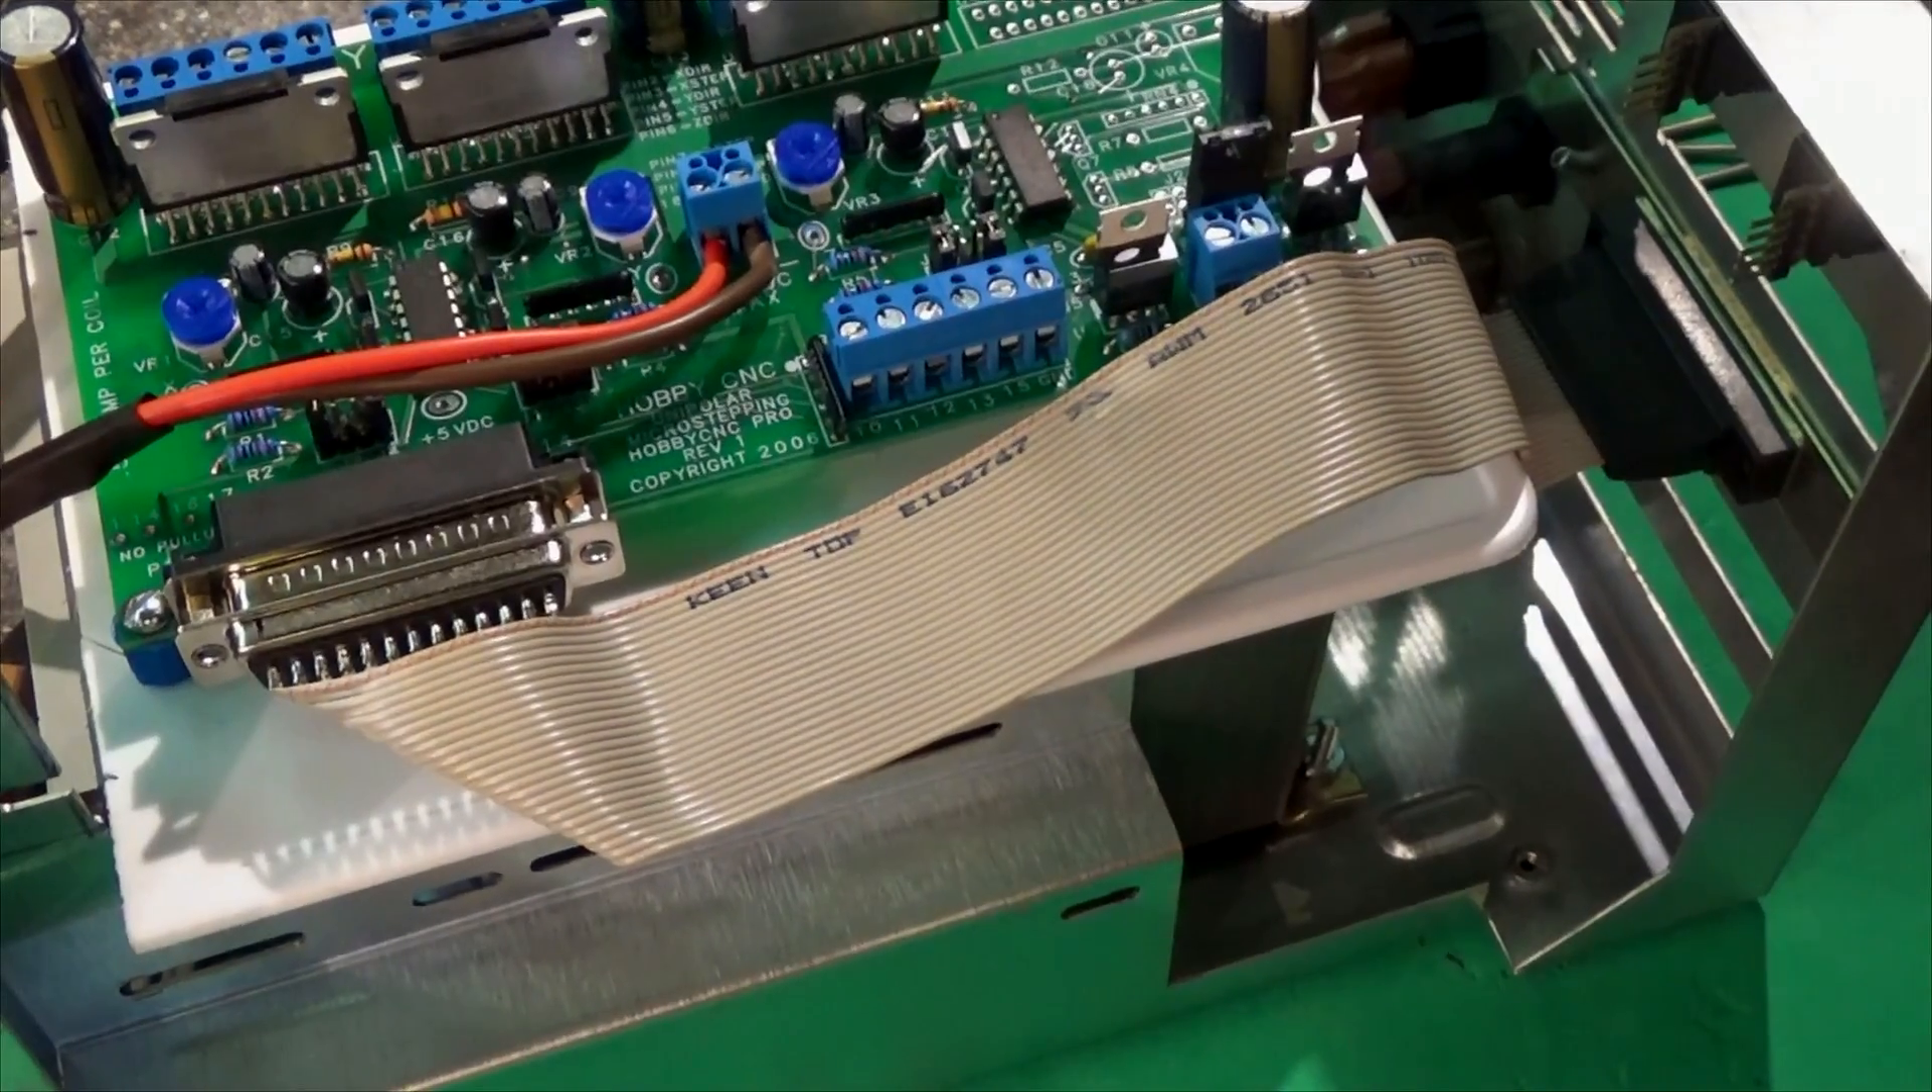There is the completed ribbon cable, and I think it looks pretty neat.